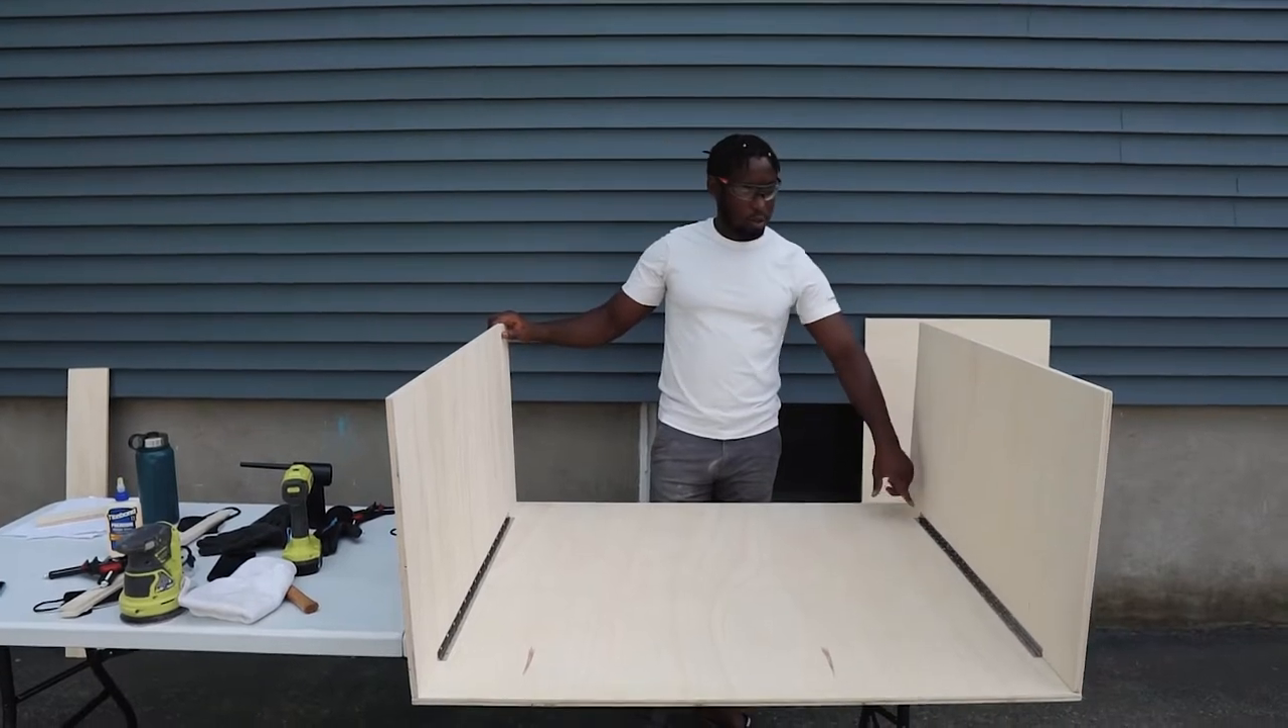We are done putting our front panel and our side panels together.